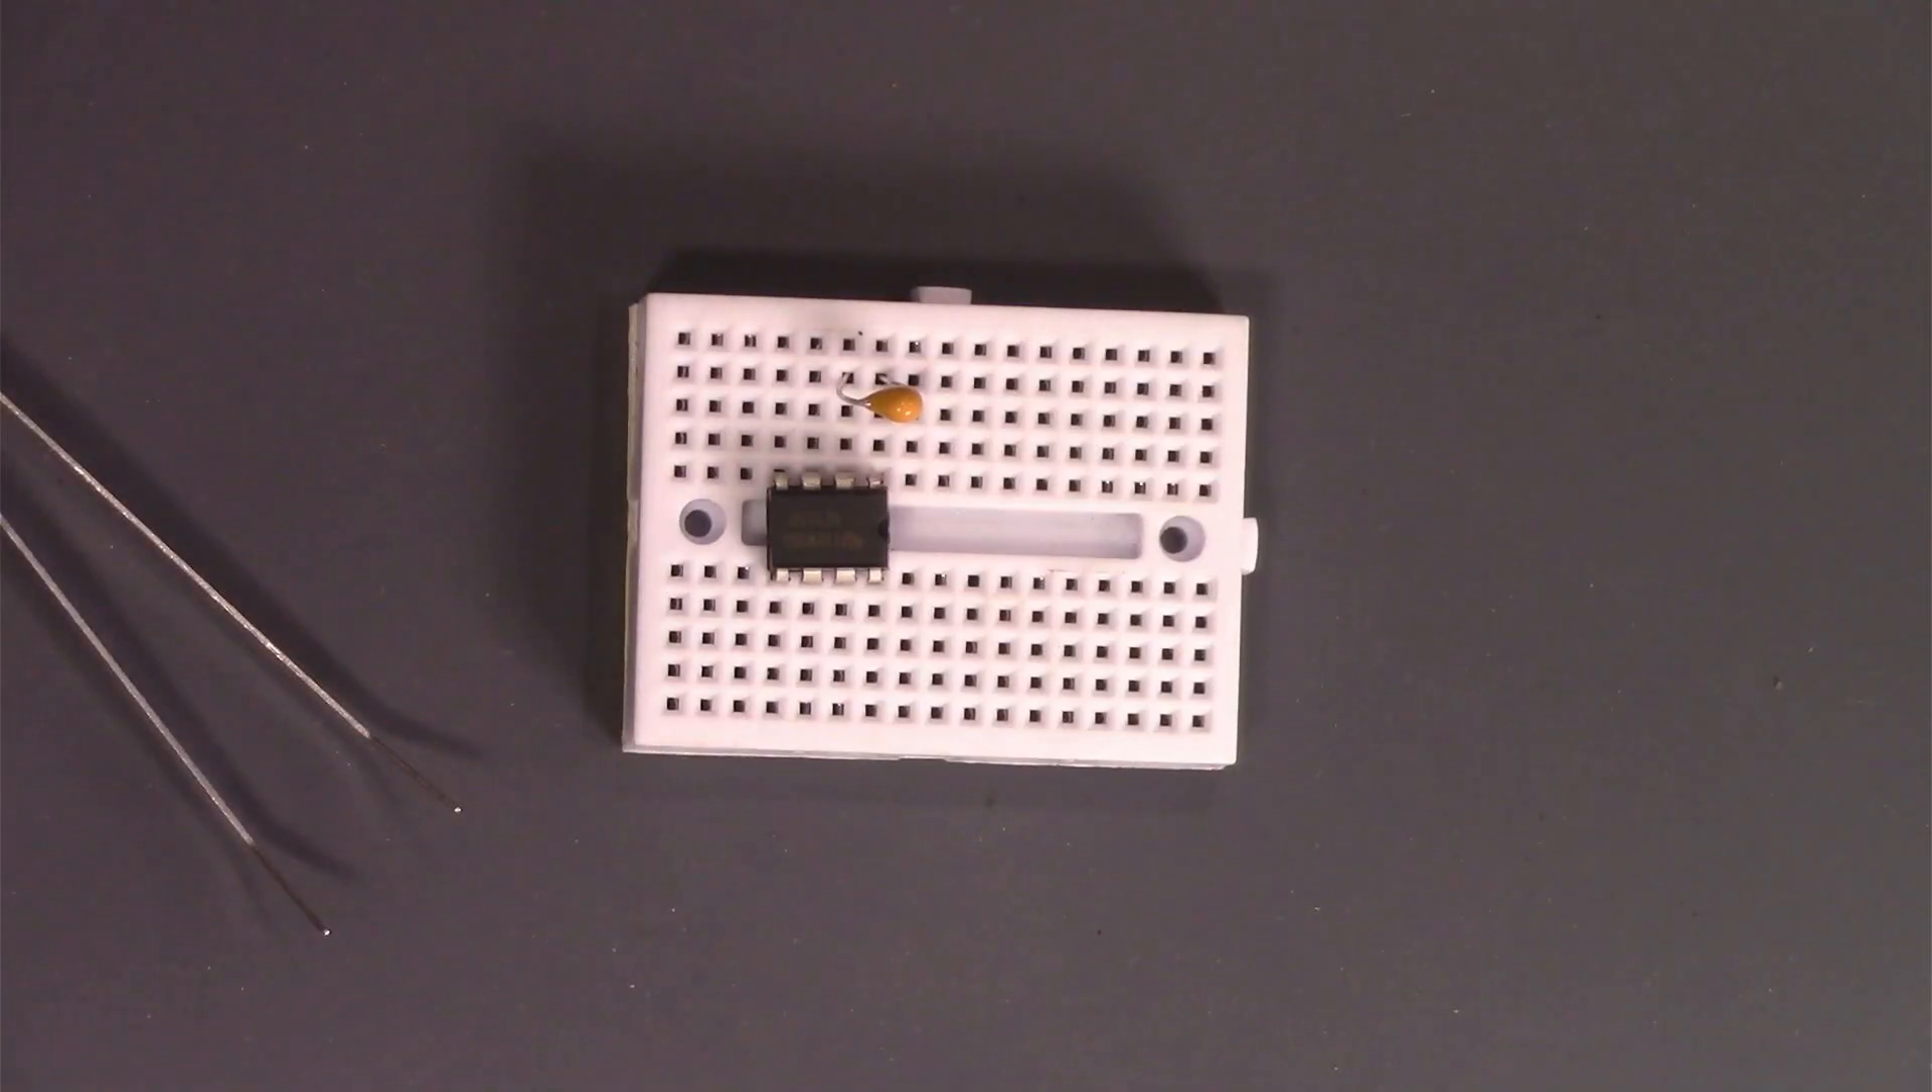This 555 timer is just the right size to sit on either side of the breadboard.